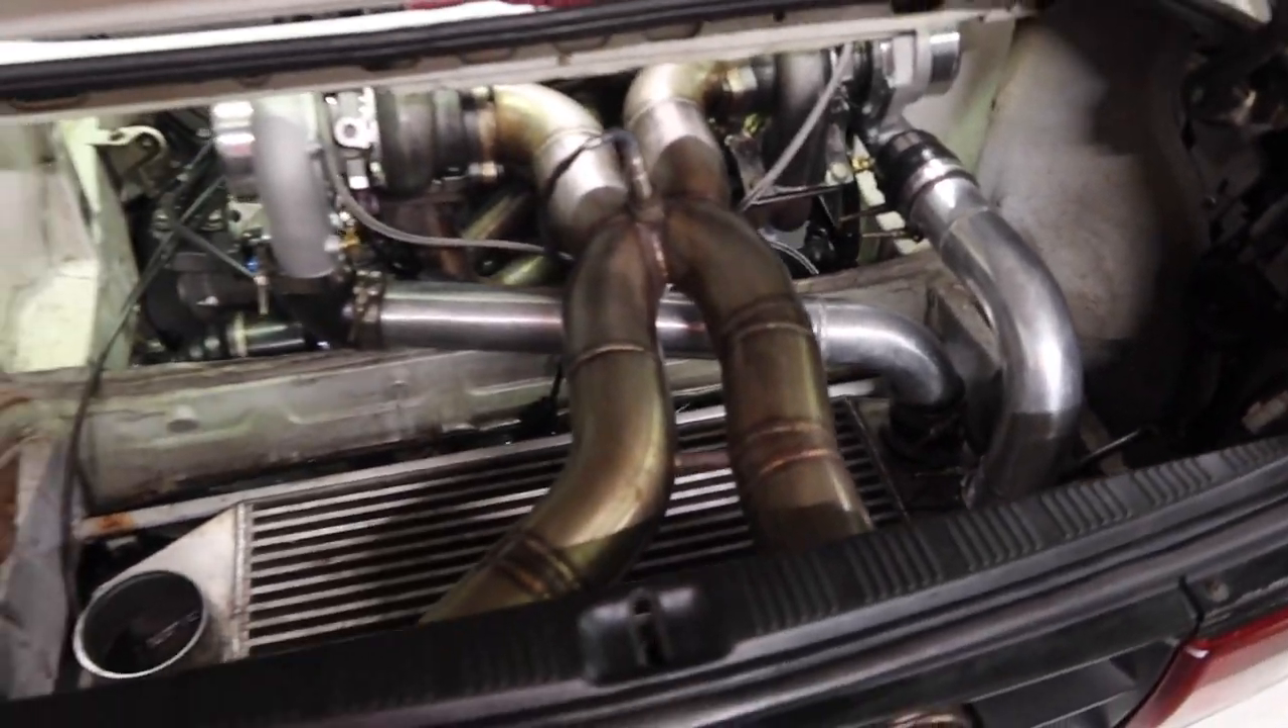We have everything put back together except for this charge pipe right here.